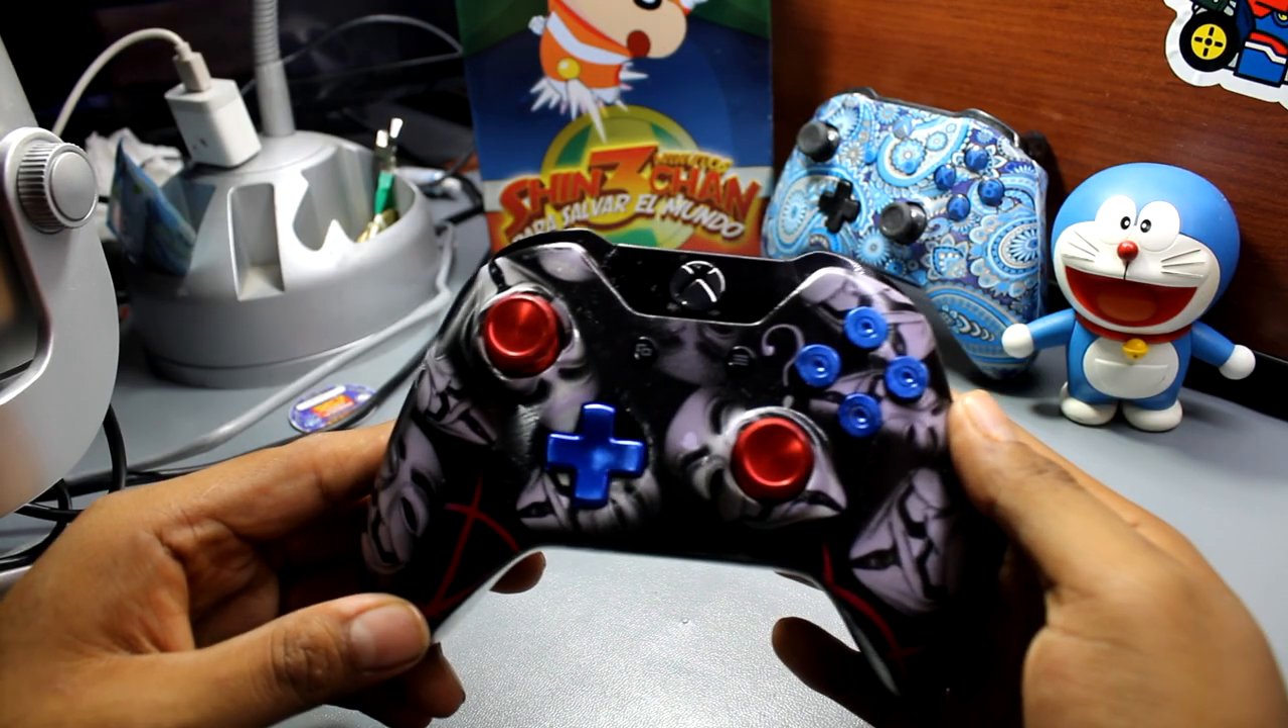Listo Ya pueden observar El control Totalmente armado.